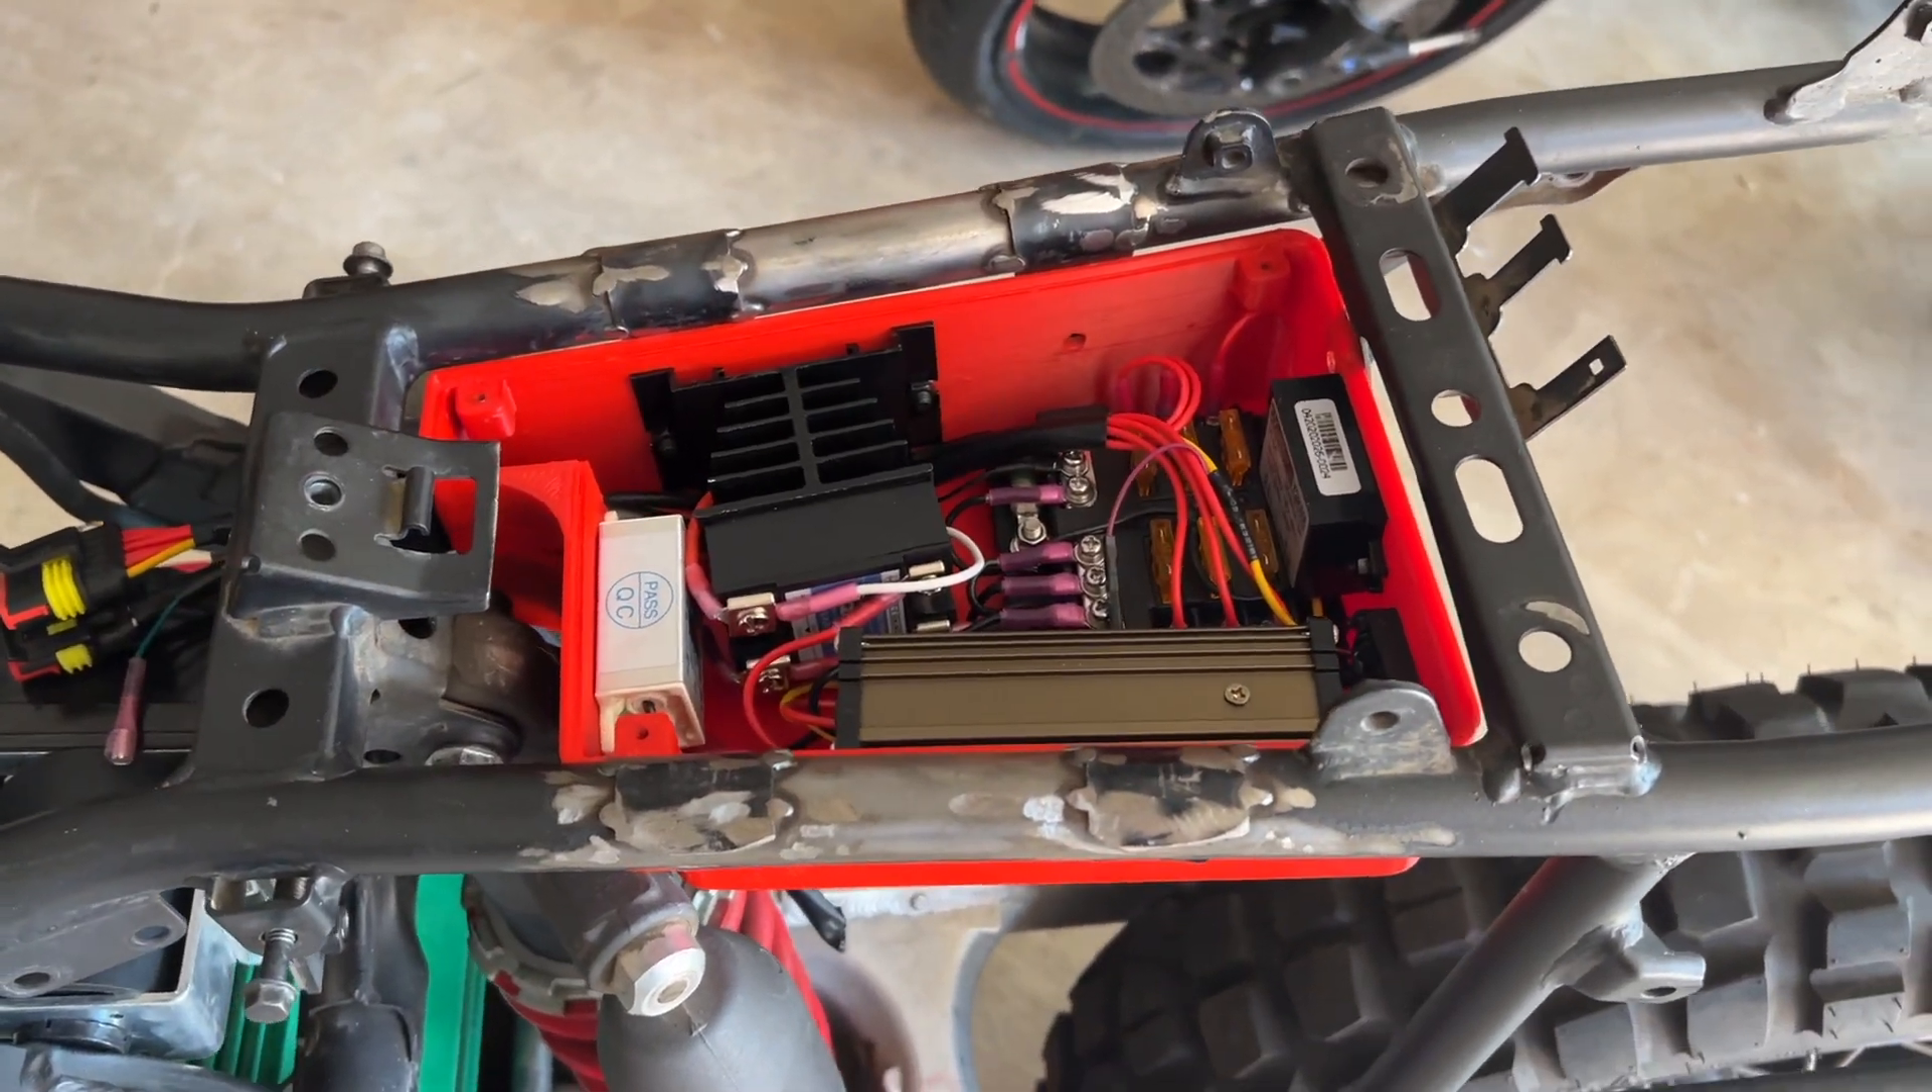And here is the power conversion box, as I'm now calling it, finally mocked up inside the frame in its completed state.